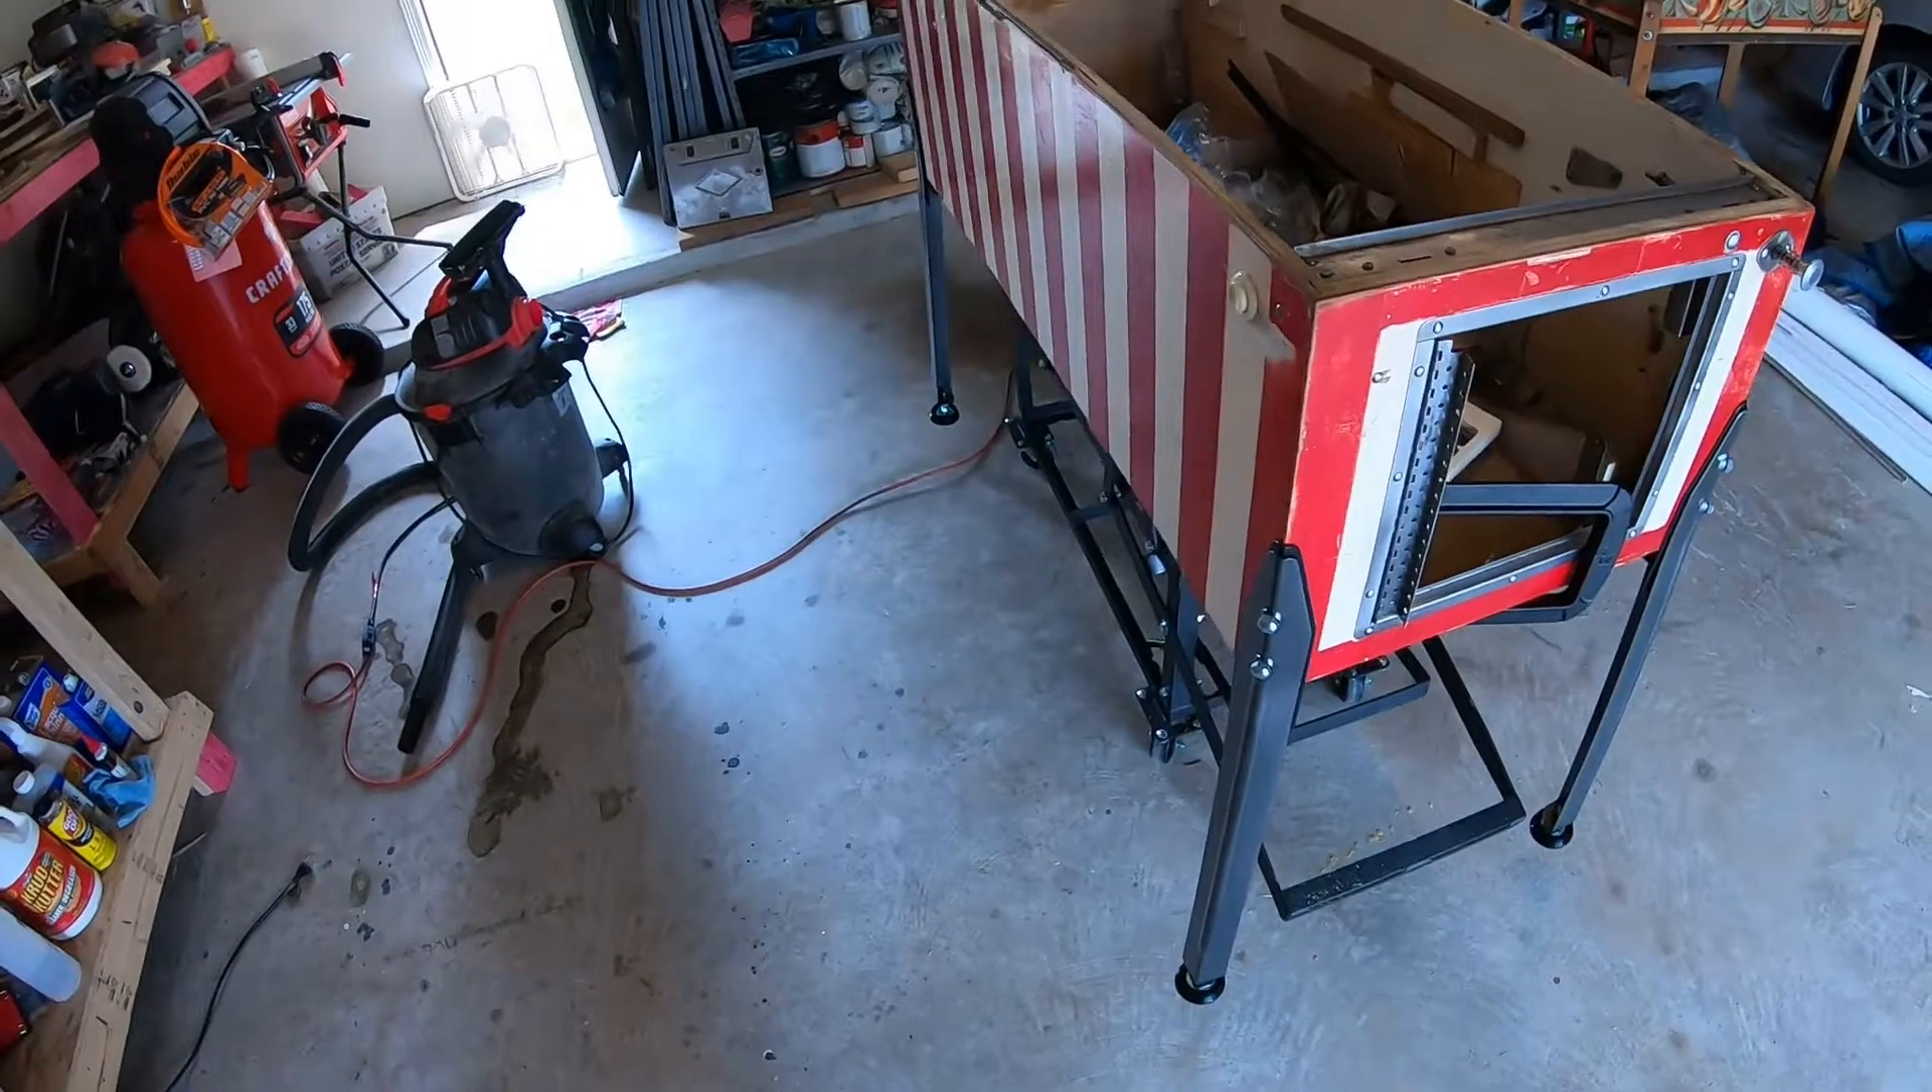We got the legs on starting to look like a real machine now.